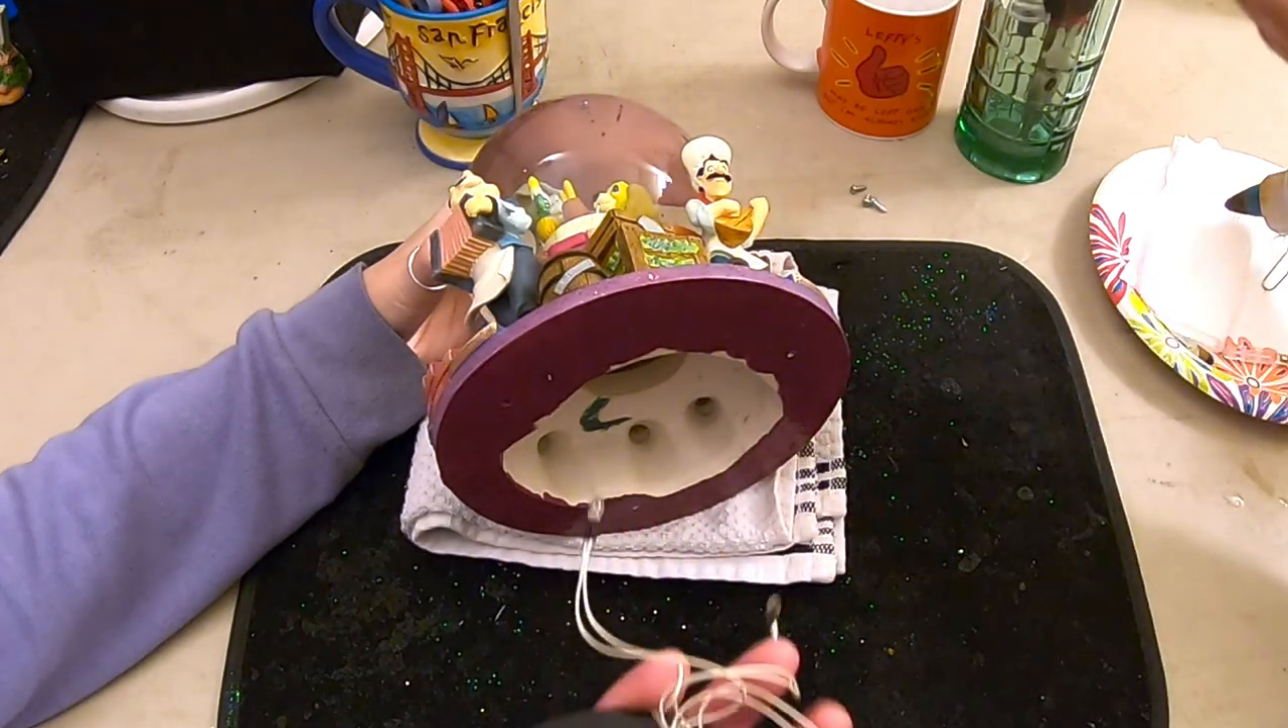And we have three spots here where these lights go so we got to get these lights back in there for those buildings and these just kind of slide in there.